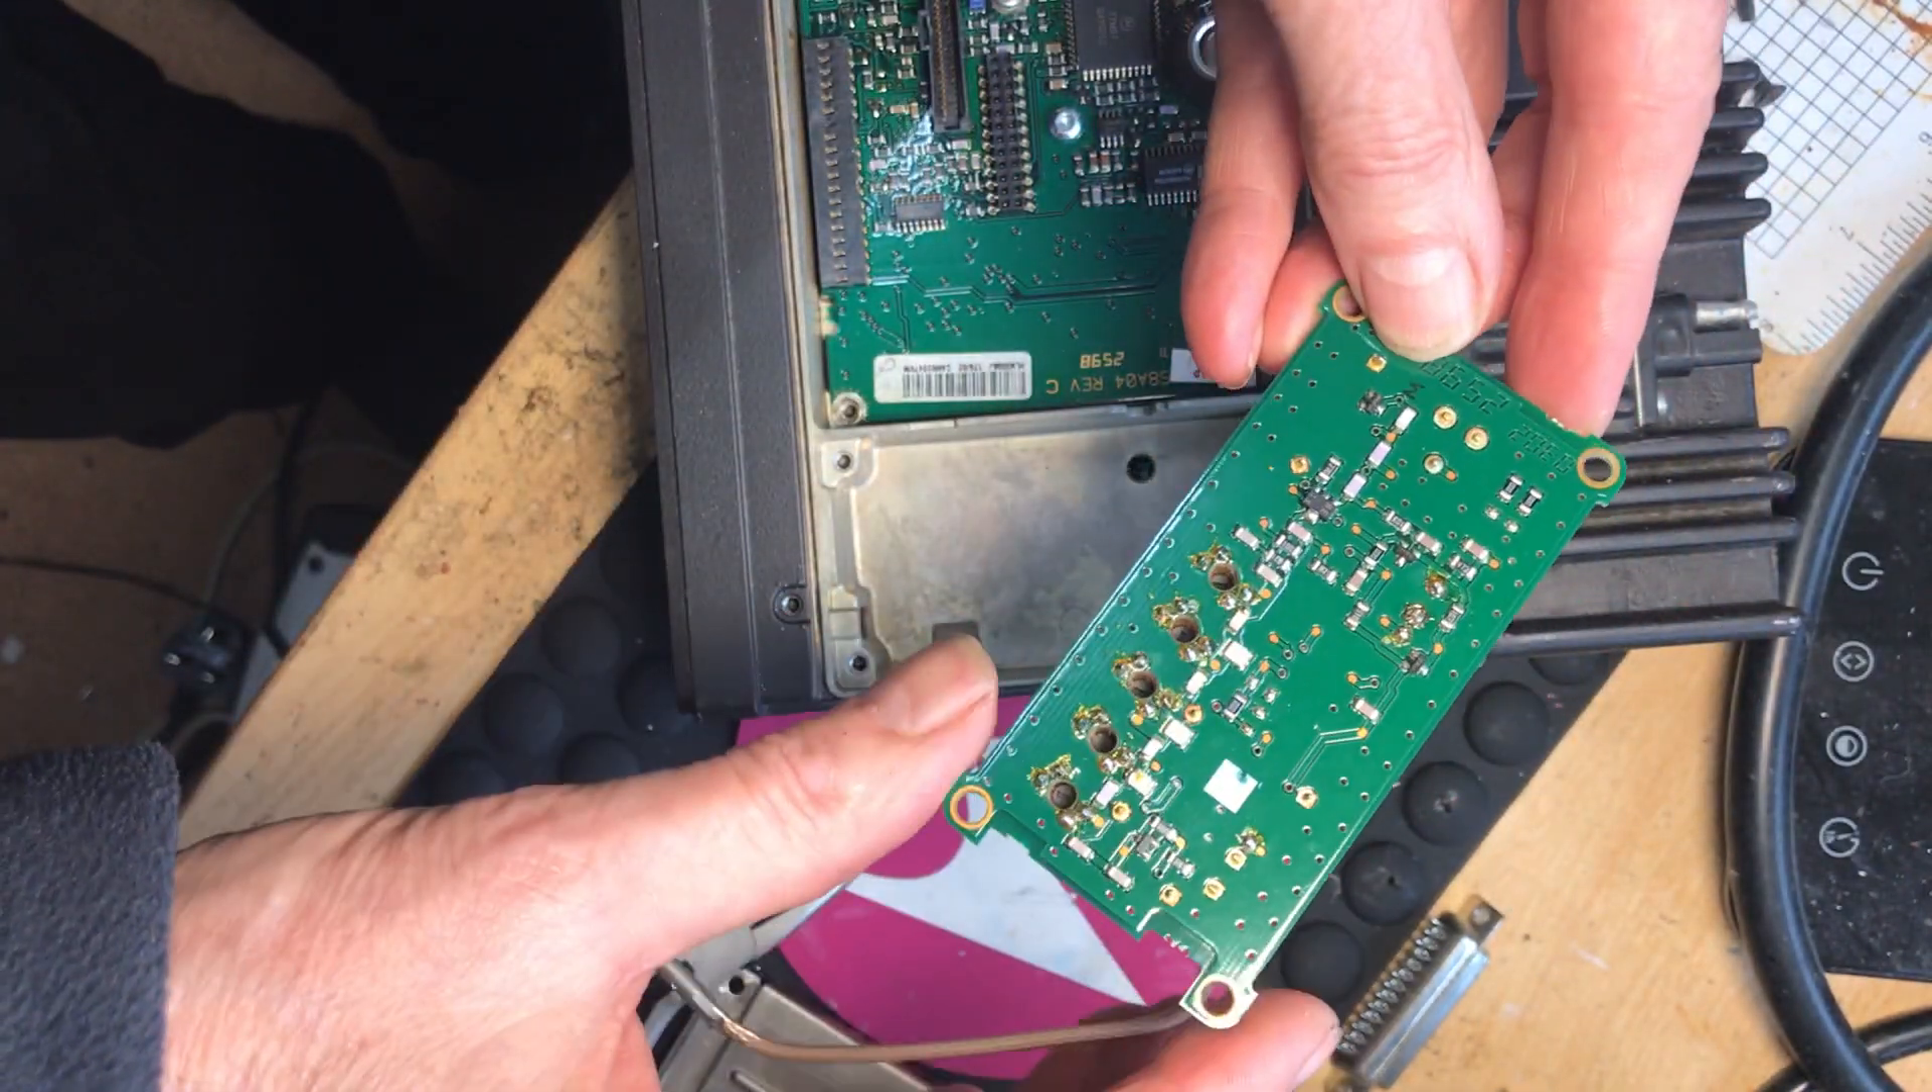So that's the front end board out ready for modifying in the next video I'll explain what we do there.